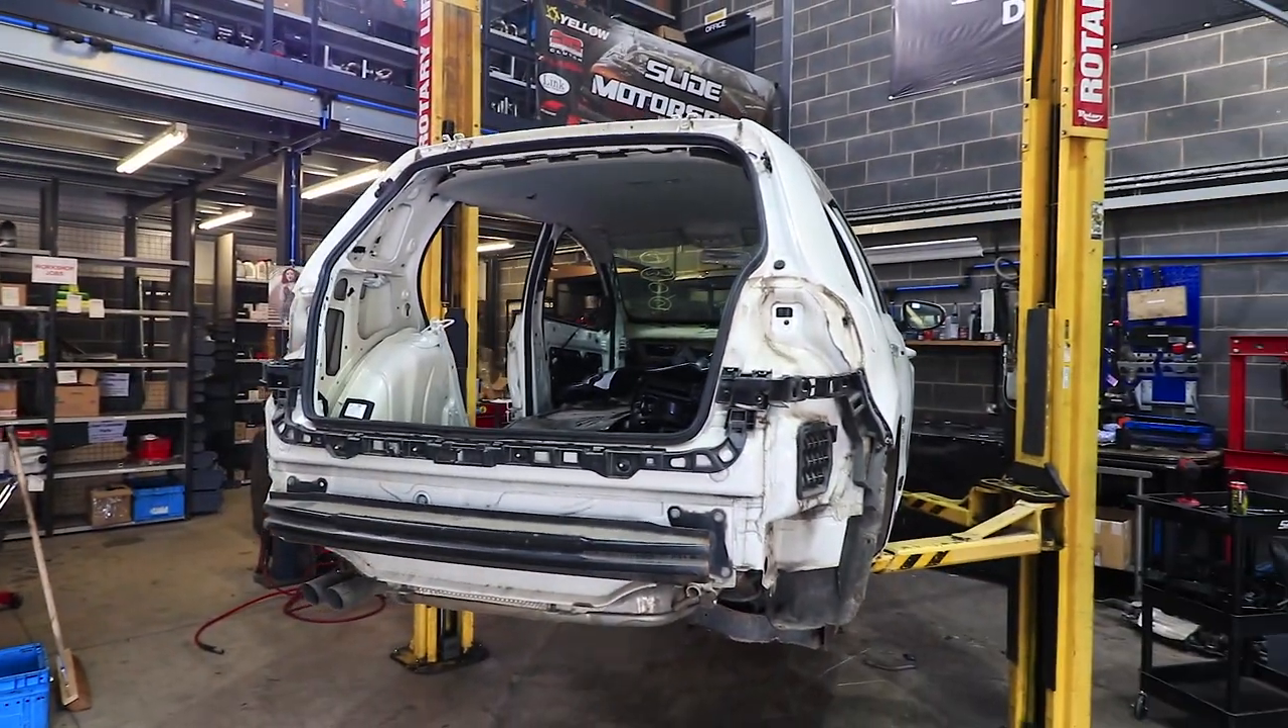The Mark 6 that Paul's been working on has now stripped everything that we need off it.